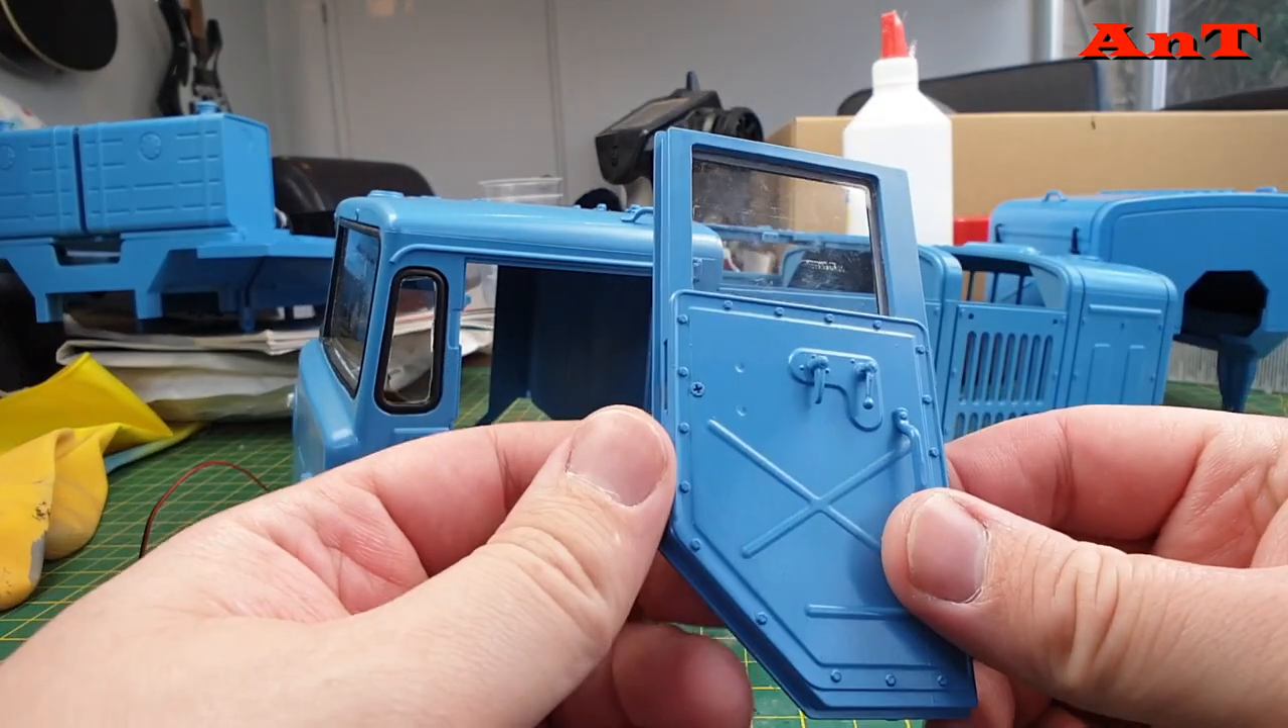These doors I haven't bolted on the hinges yet um but I really like how they look.